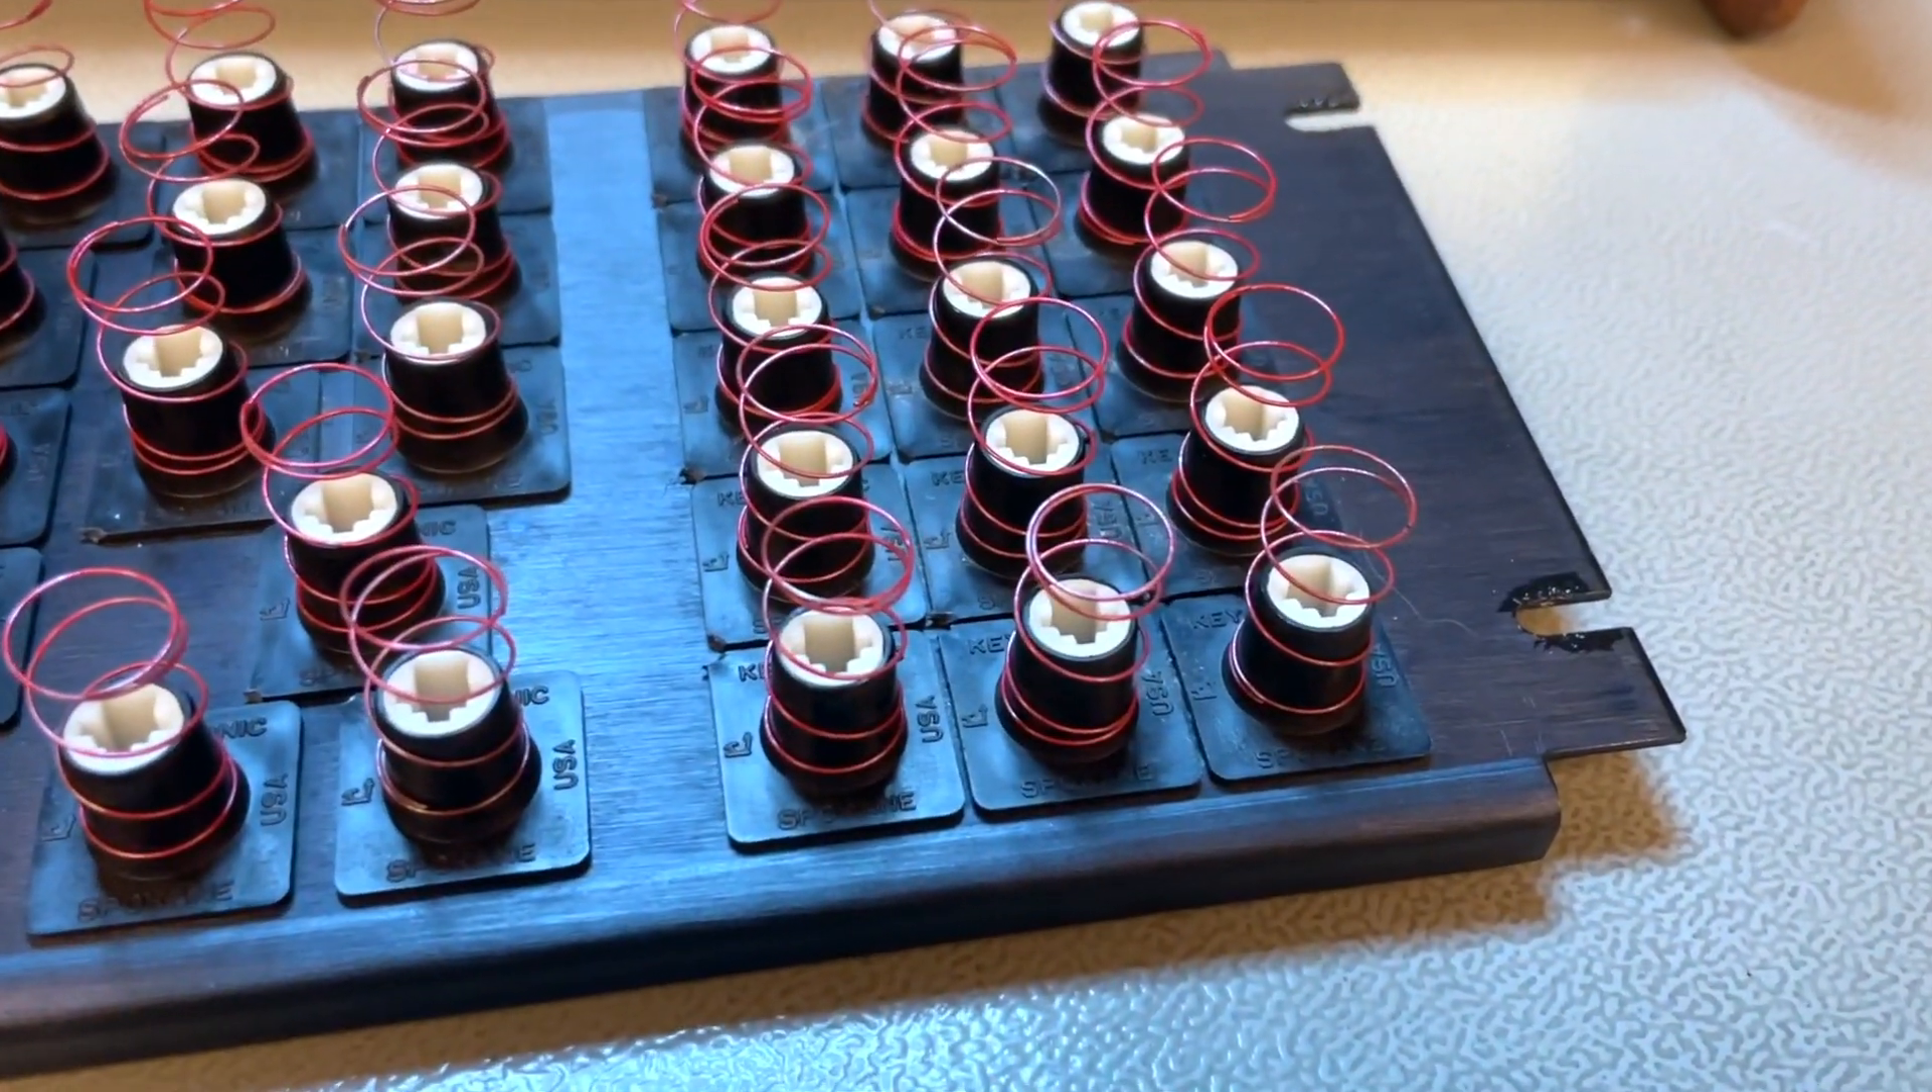So, you get a clean base plate, and the springs are already all back.